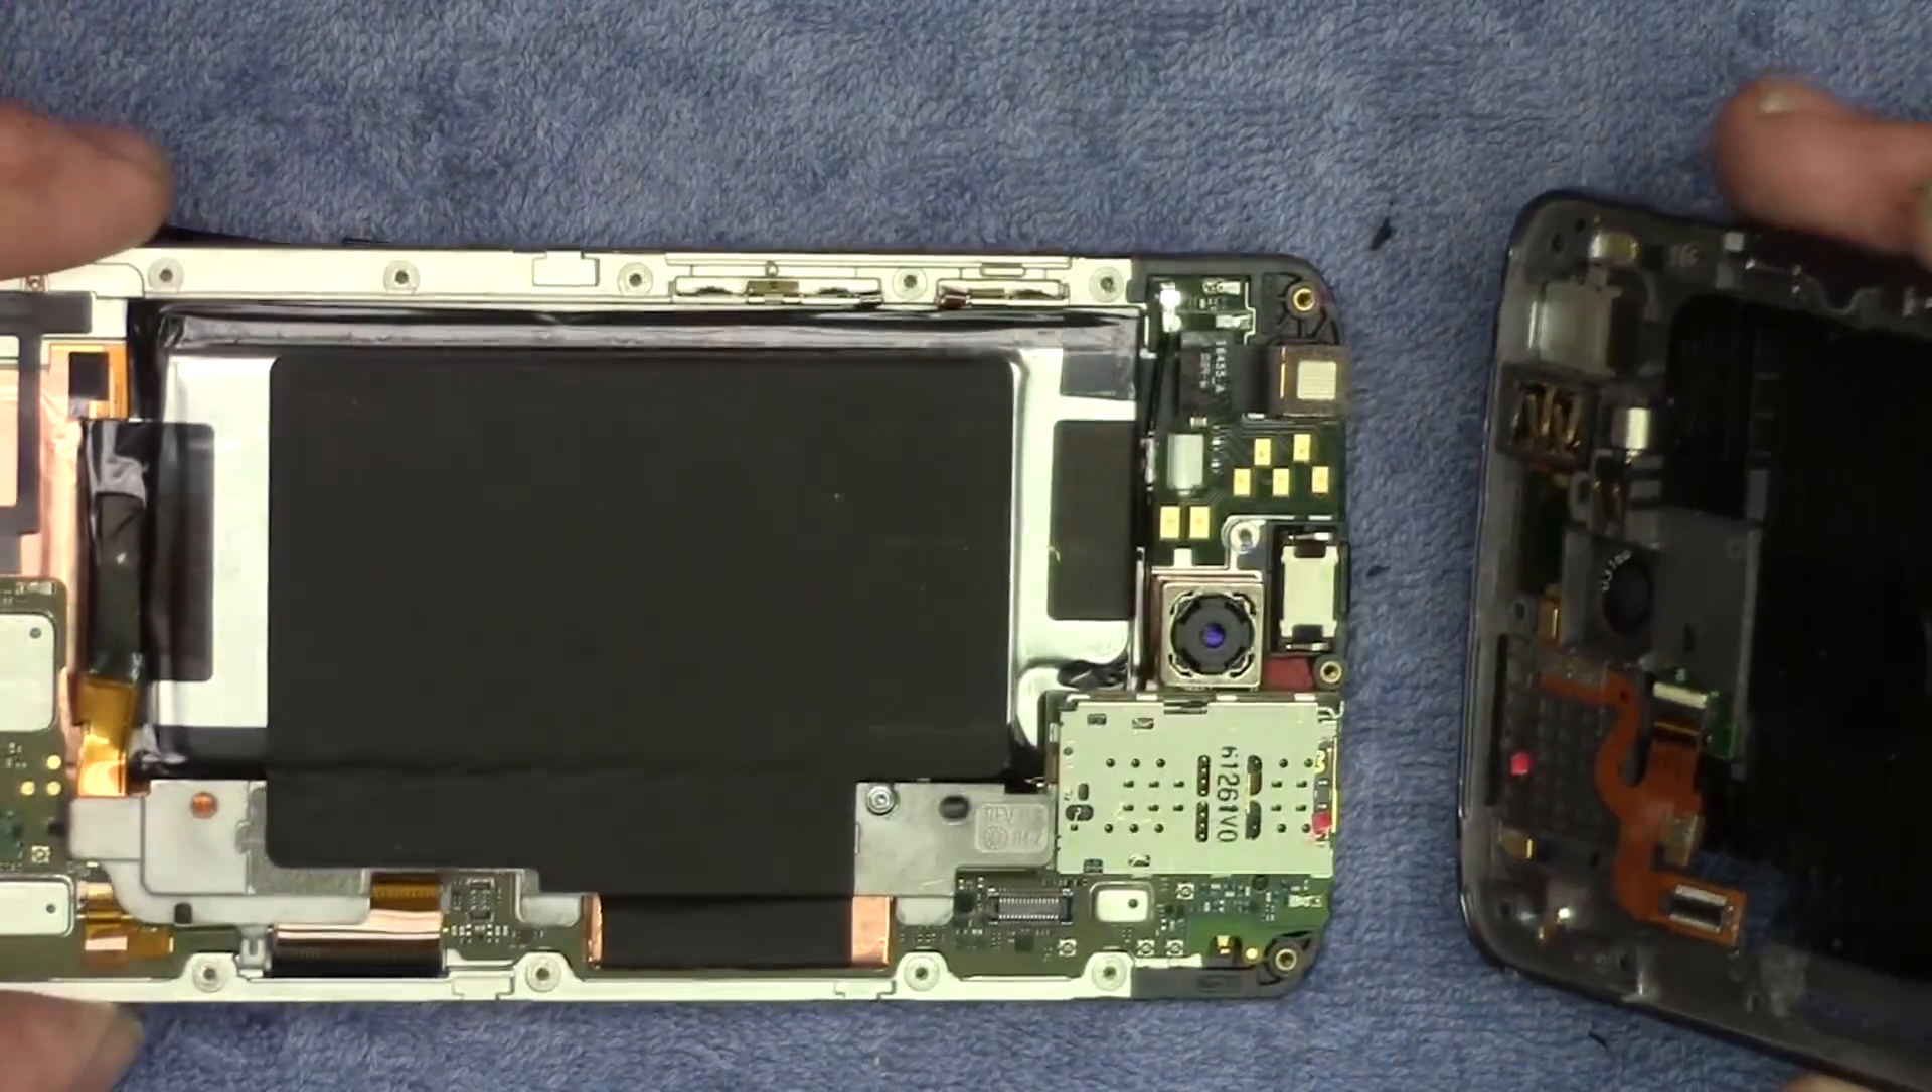And there we go the back comes away from the front.